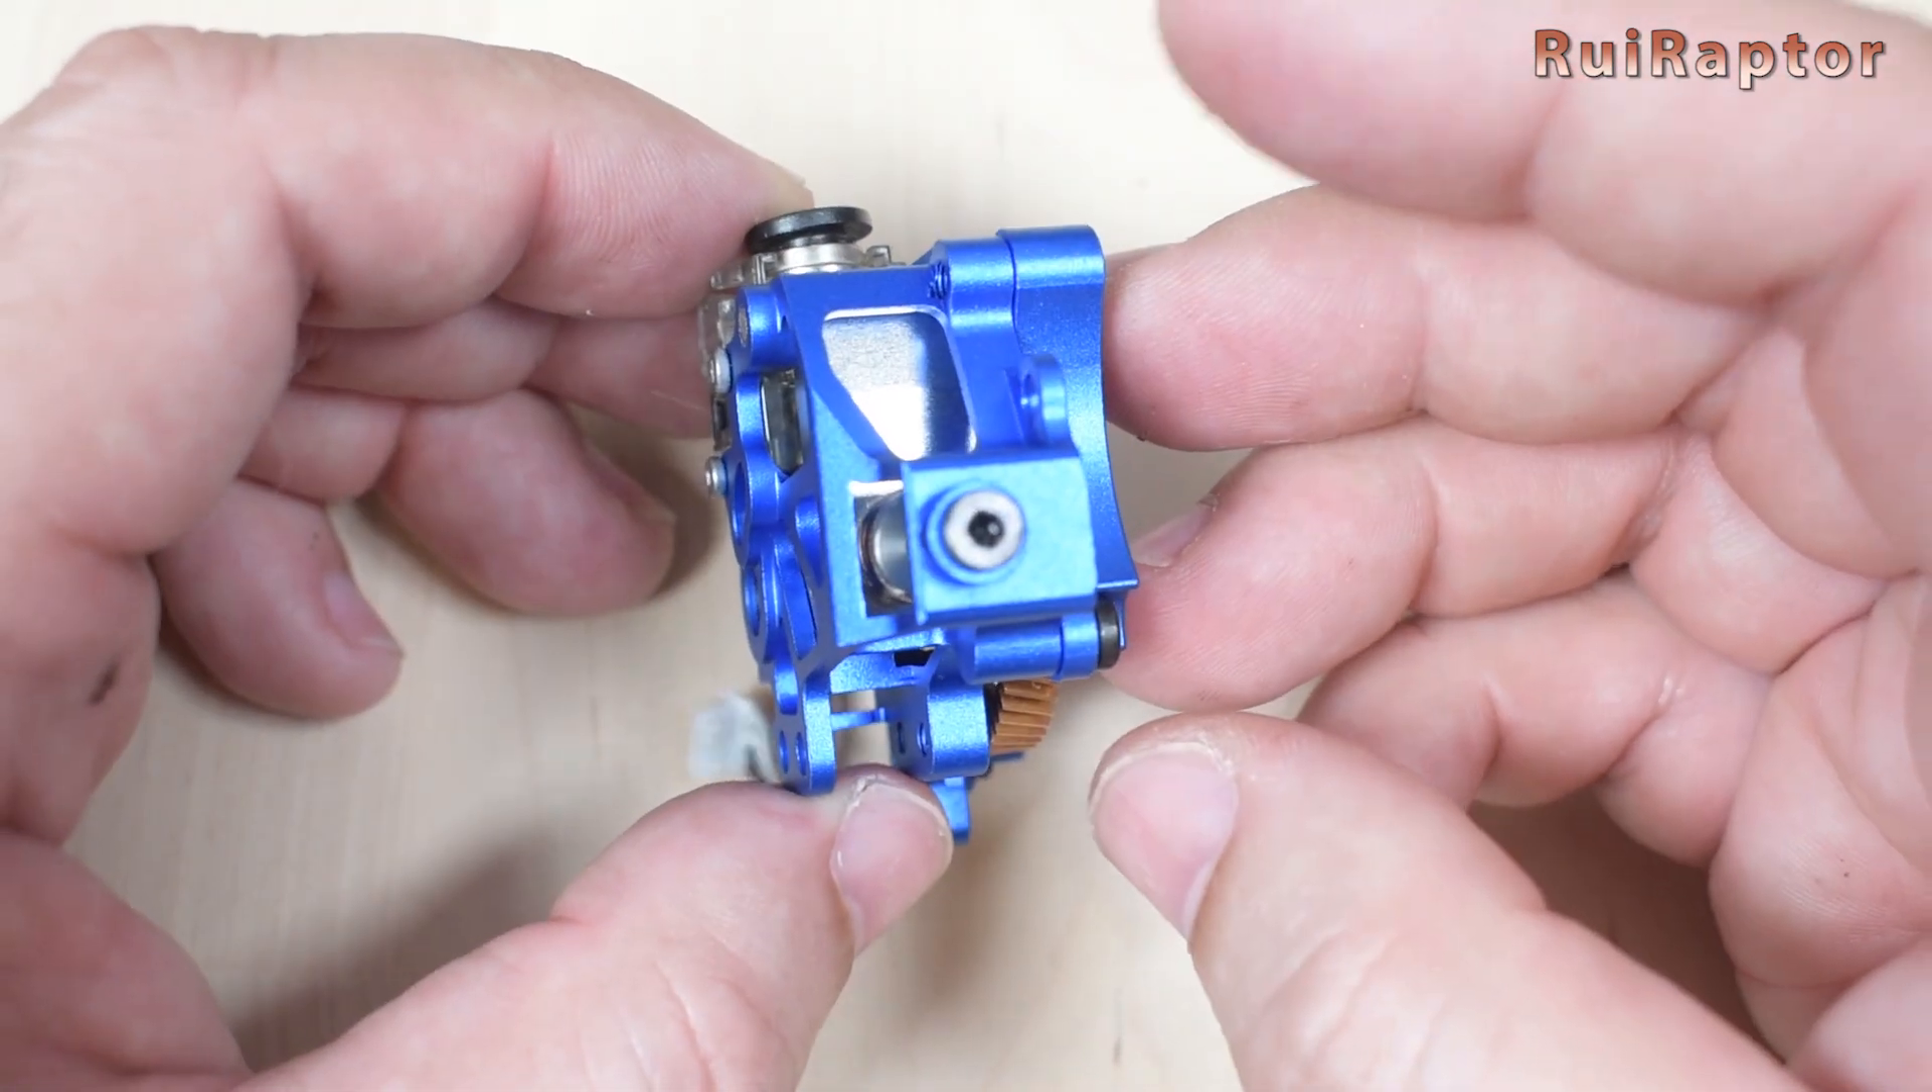Now we have the metal extruder fully assembled and ready to be installed on our printer.